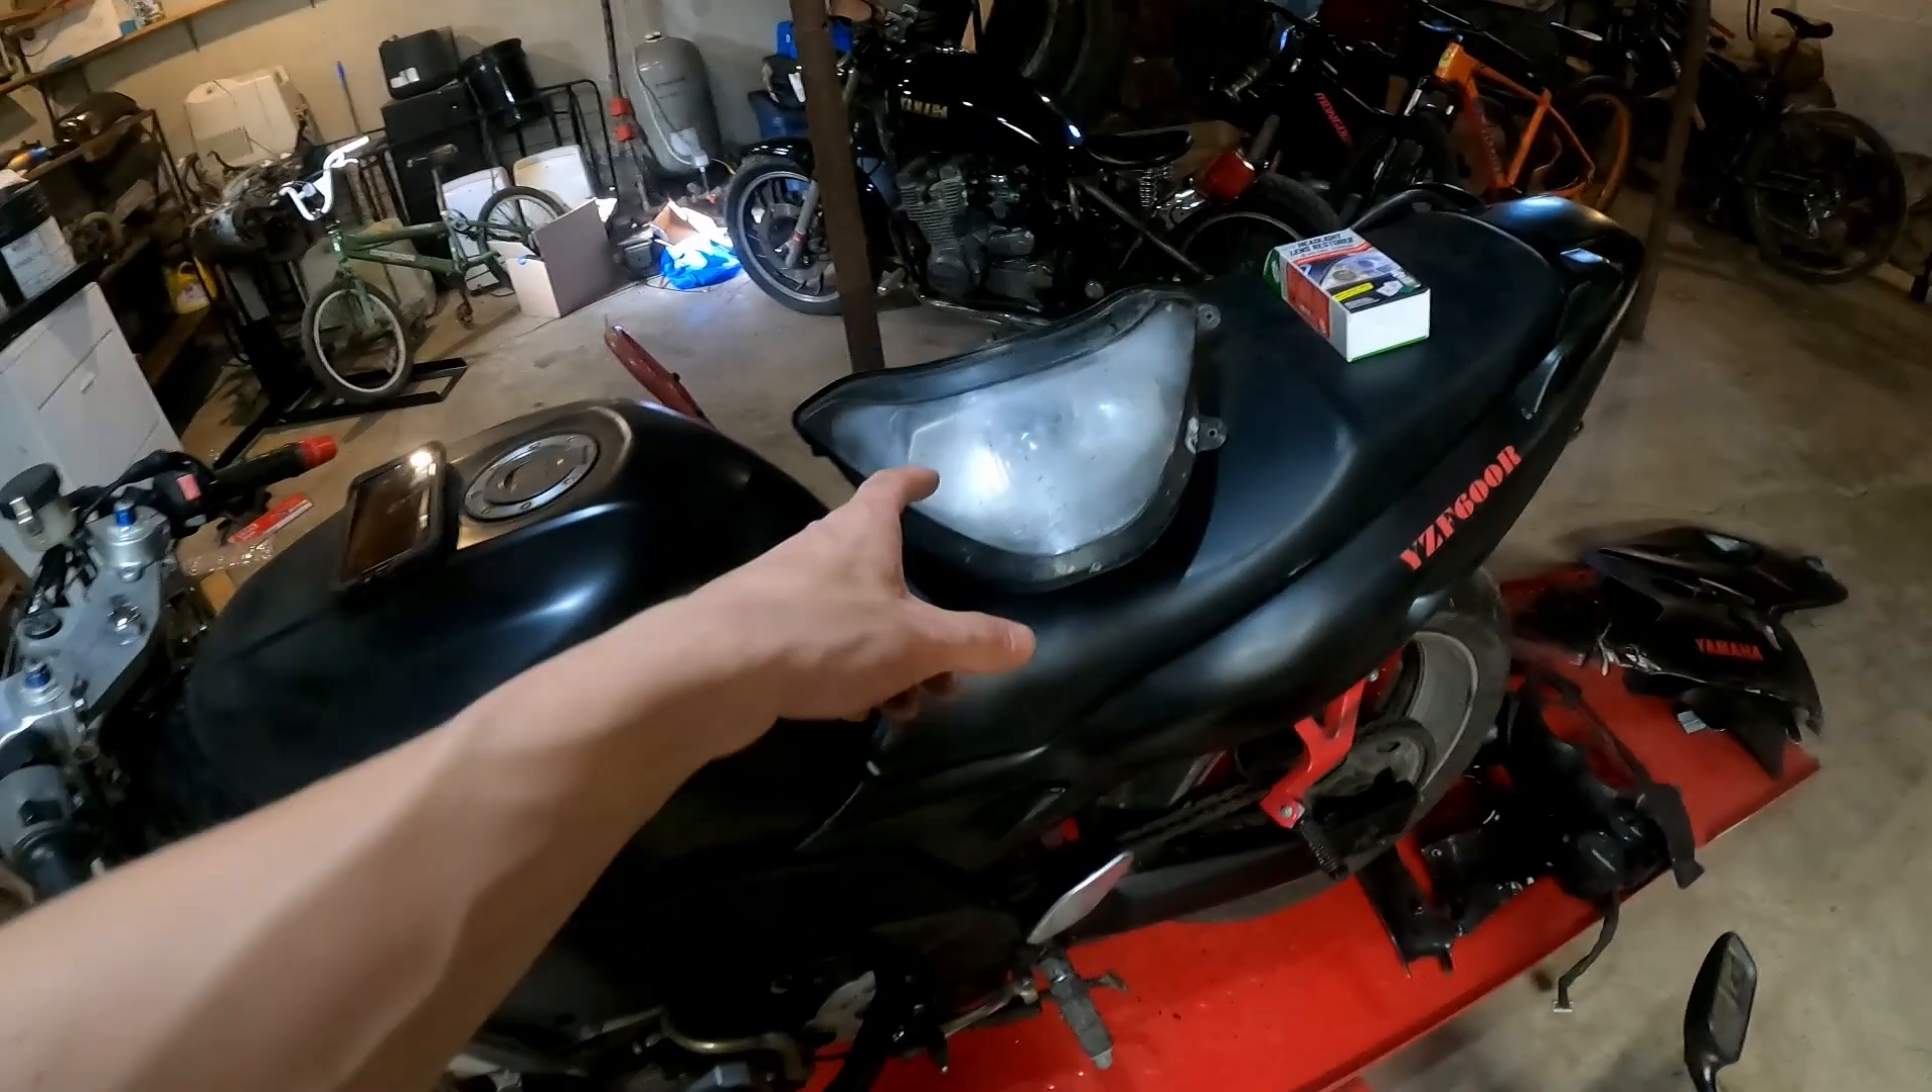All right guys as you can see we got the headlight out that's sitting right here.